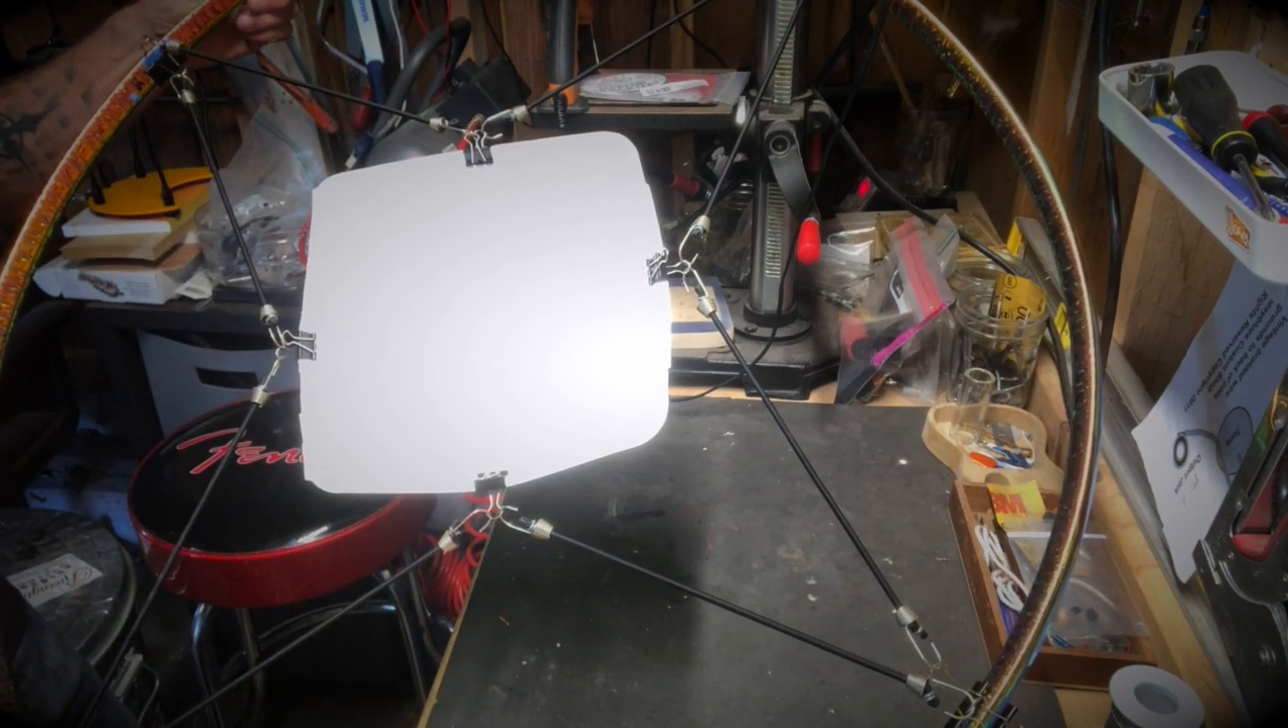The resonator is now suspended from the bungee cords.